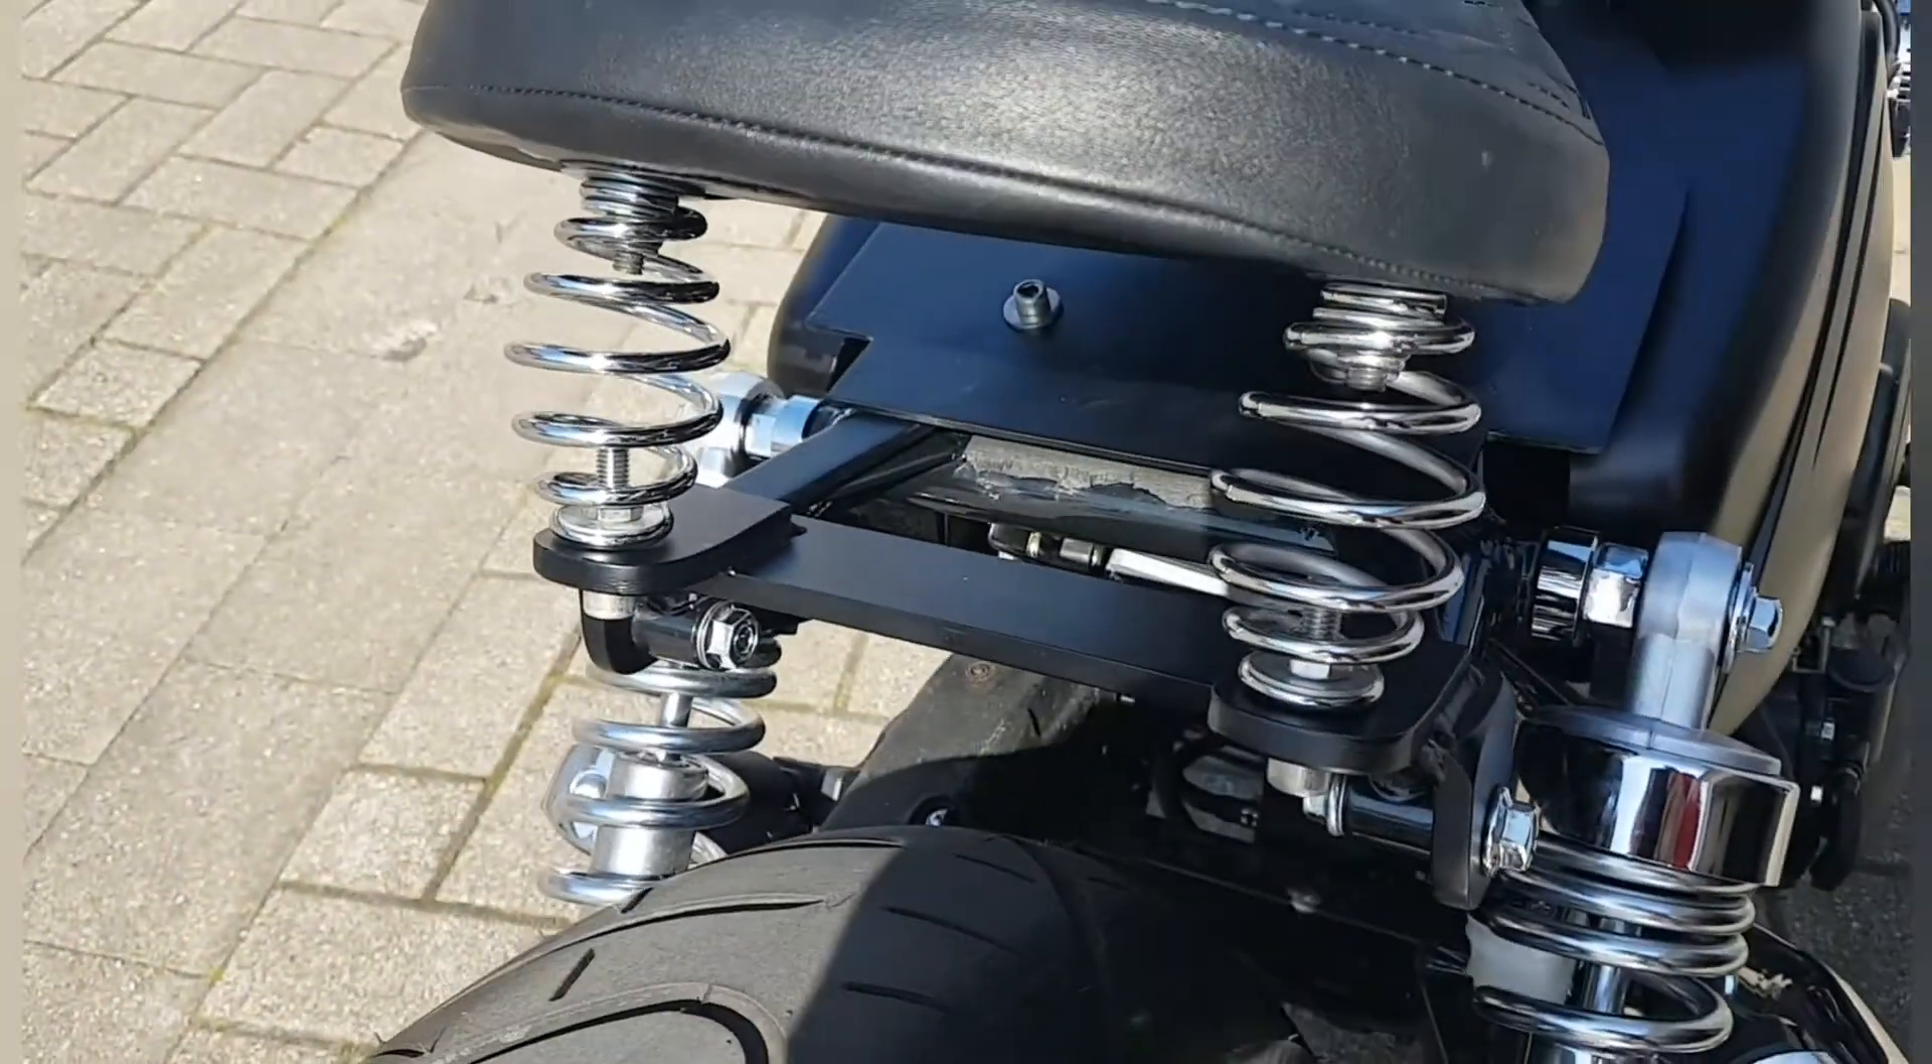So, jetzt ist der Bobbersitz montiert.